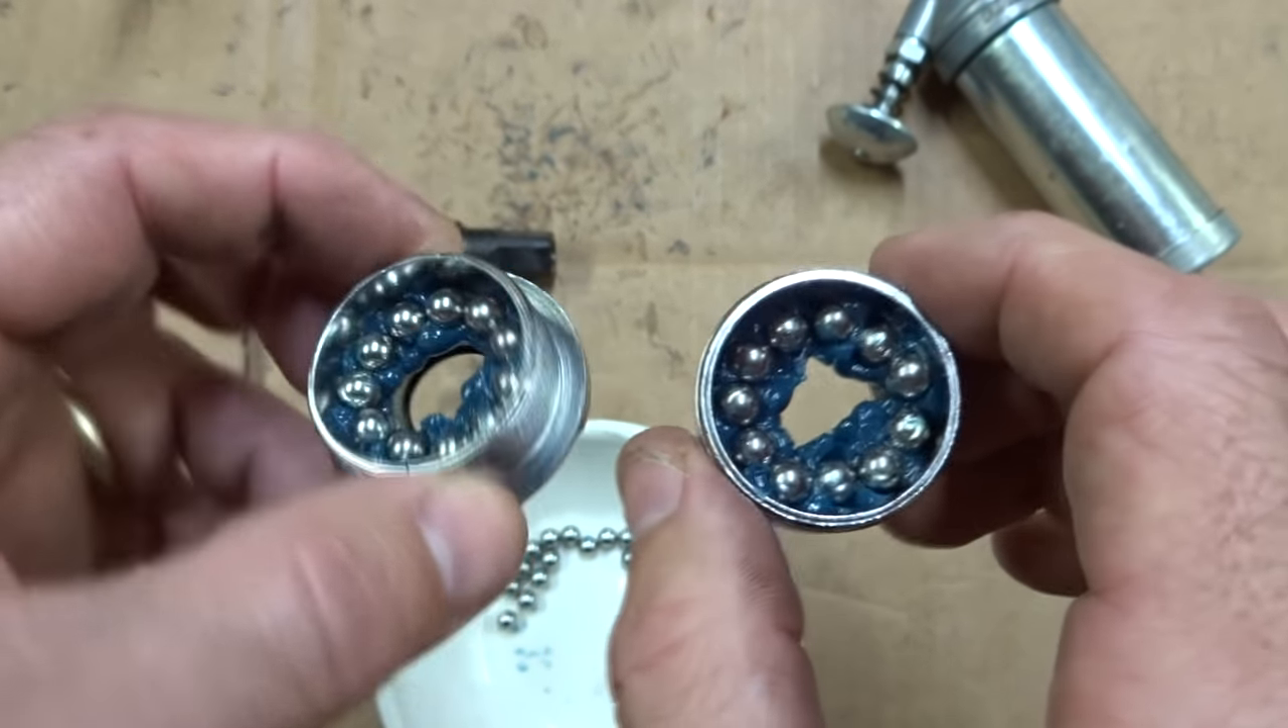And so I have eleven bearings on each side and they form a nice complete circle around the races like that.